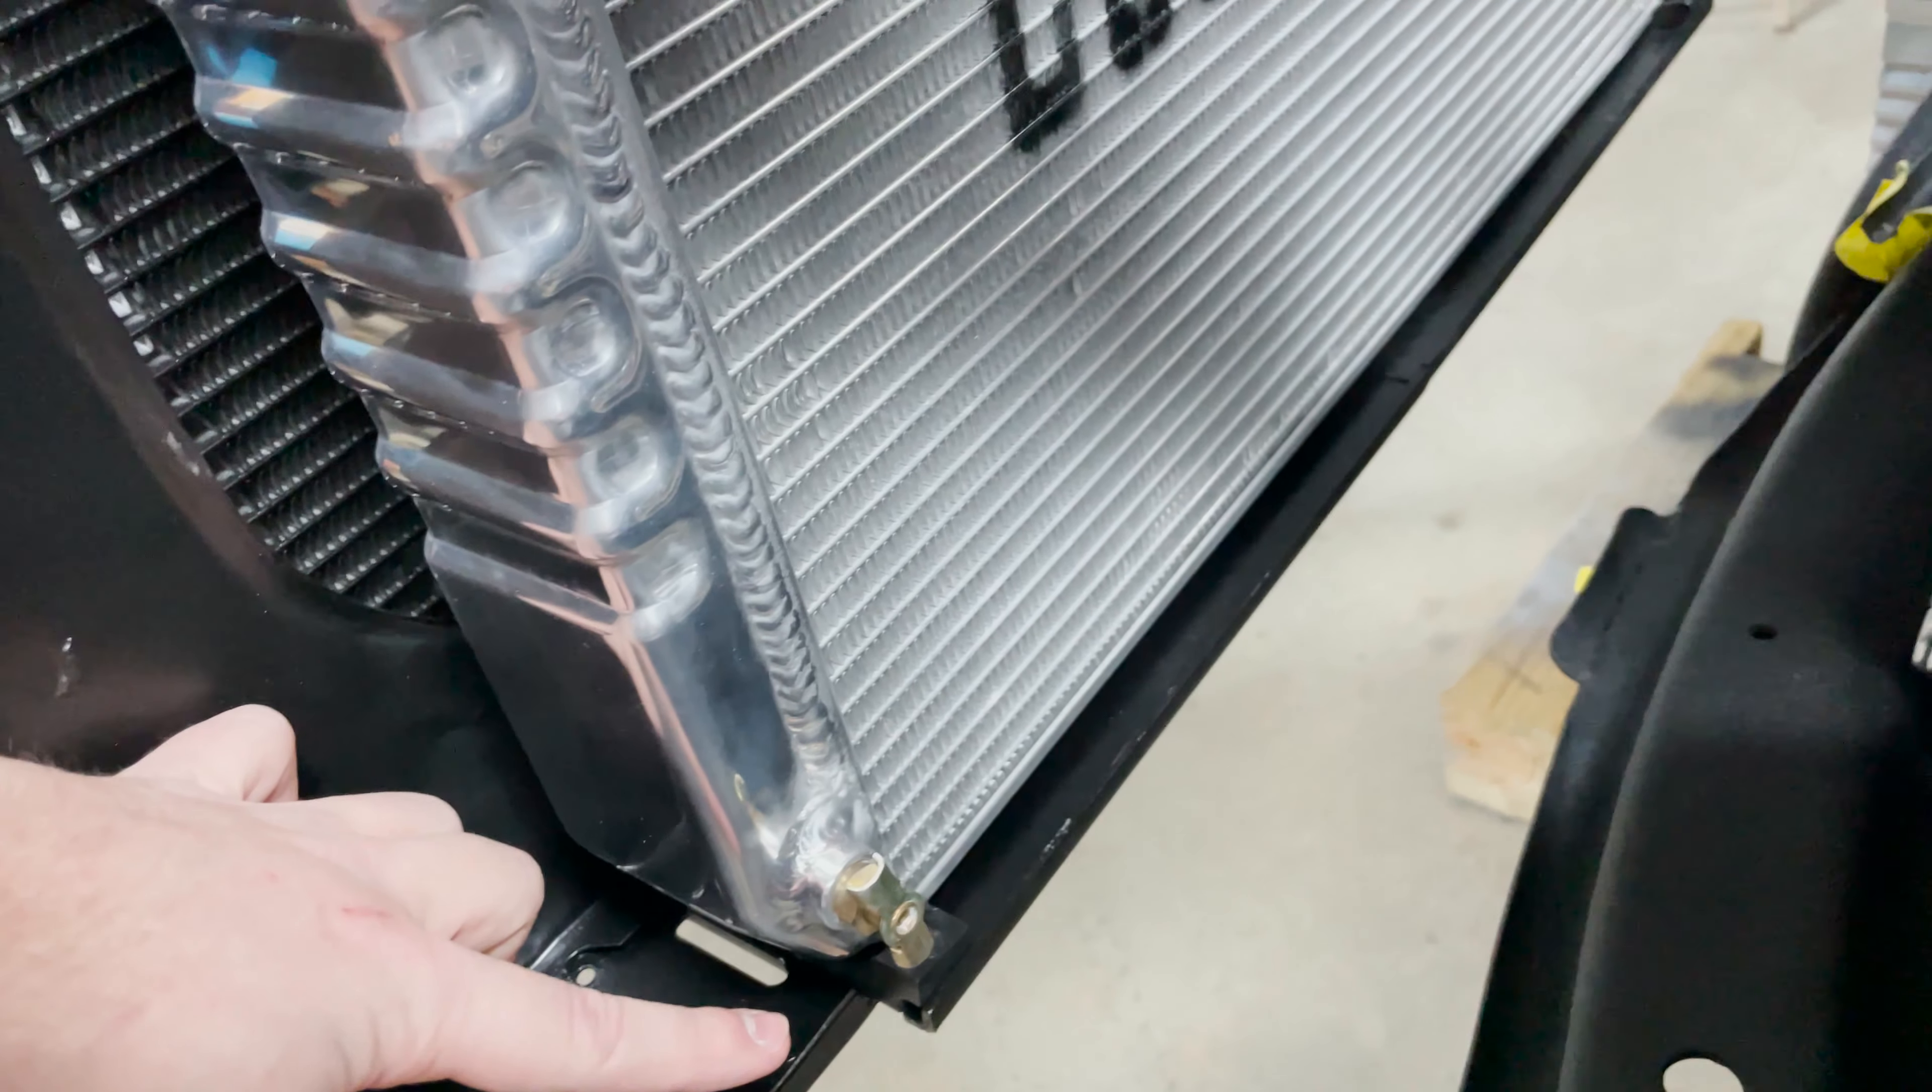This radiator being wider than stock comes out past the bottom of the radiator support.